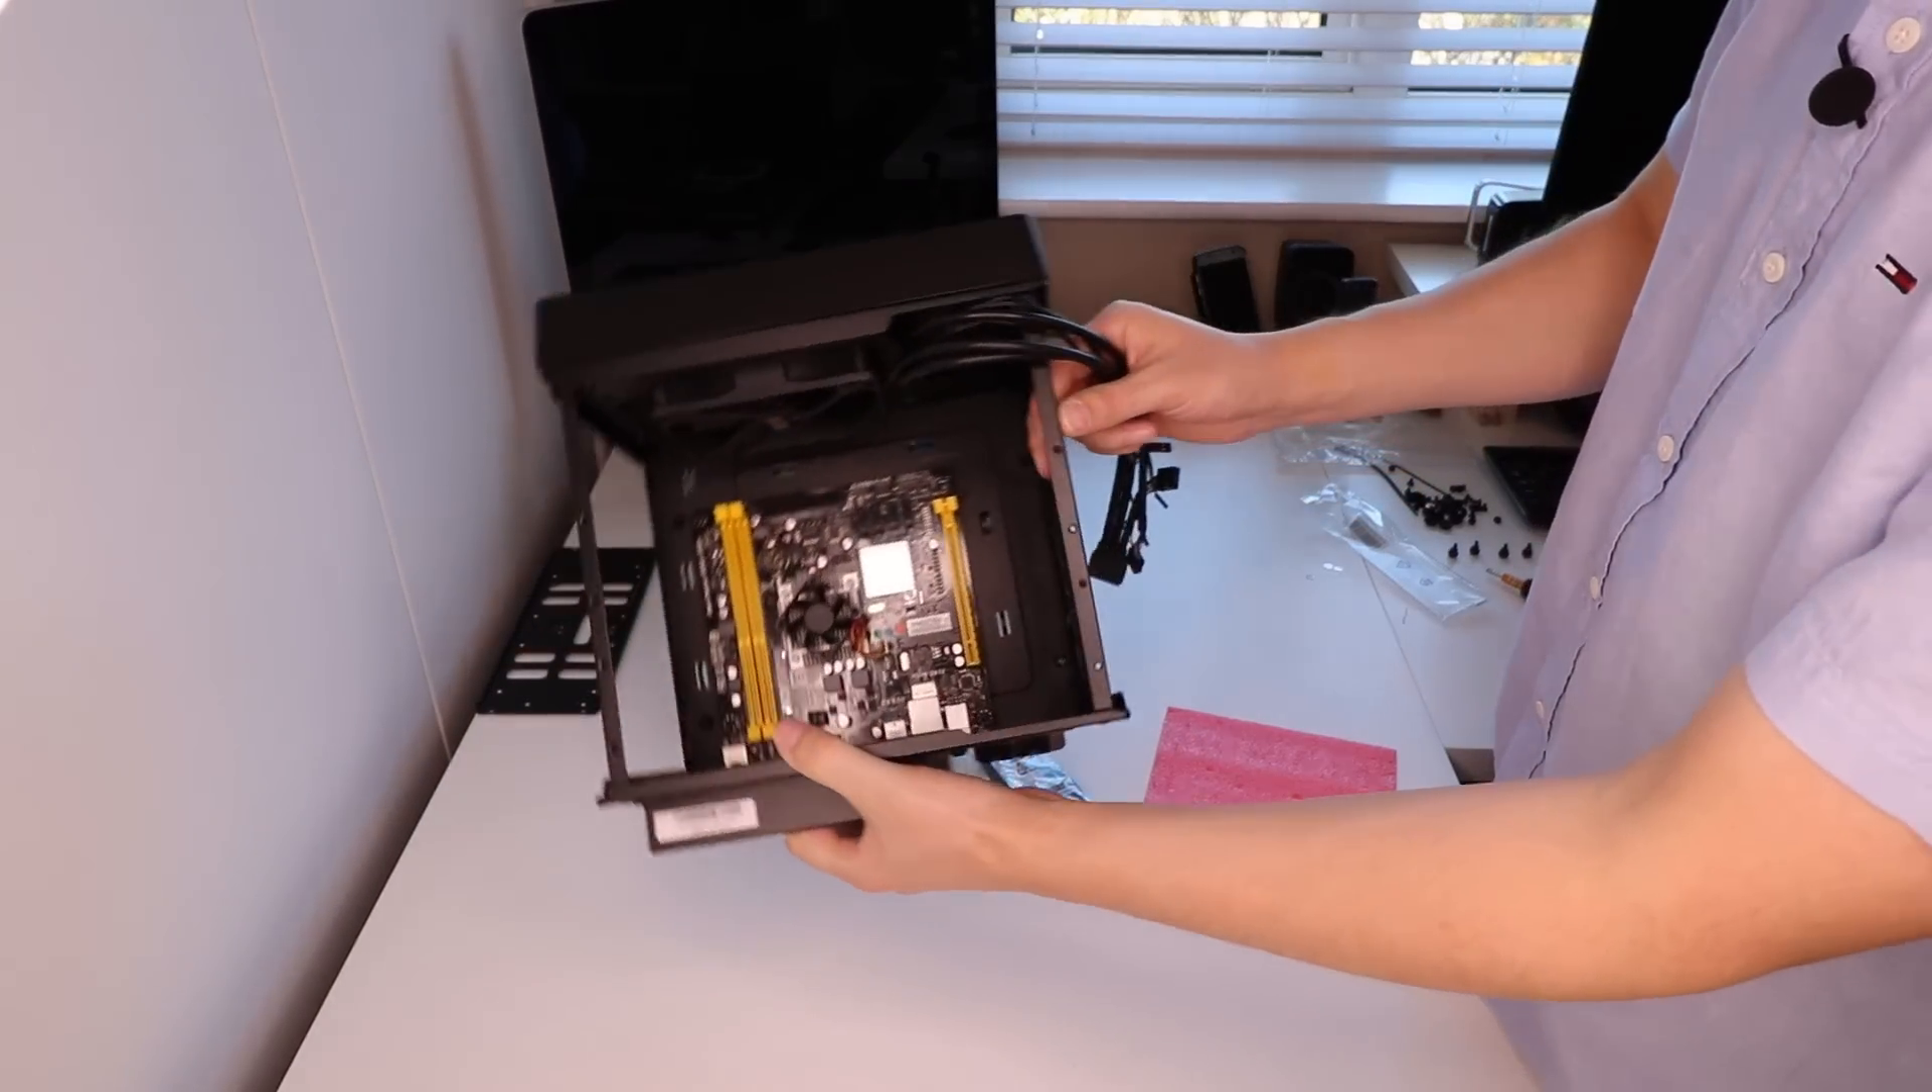Okay so that's our motherboard installed and secured. Quite compact and tidy in there.